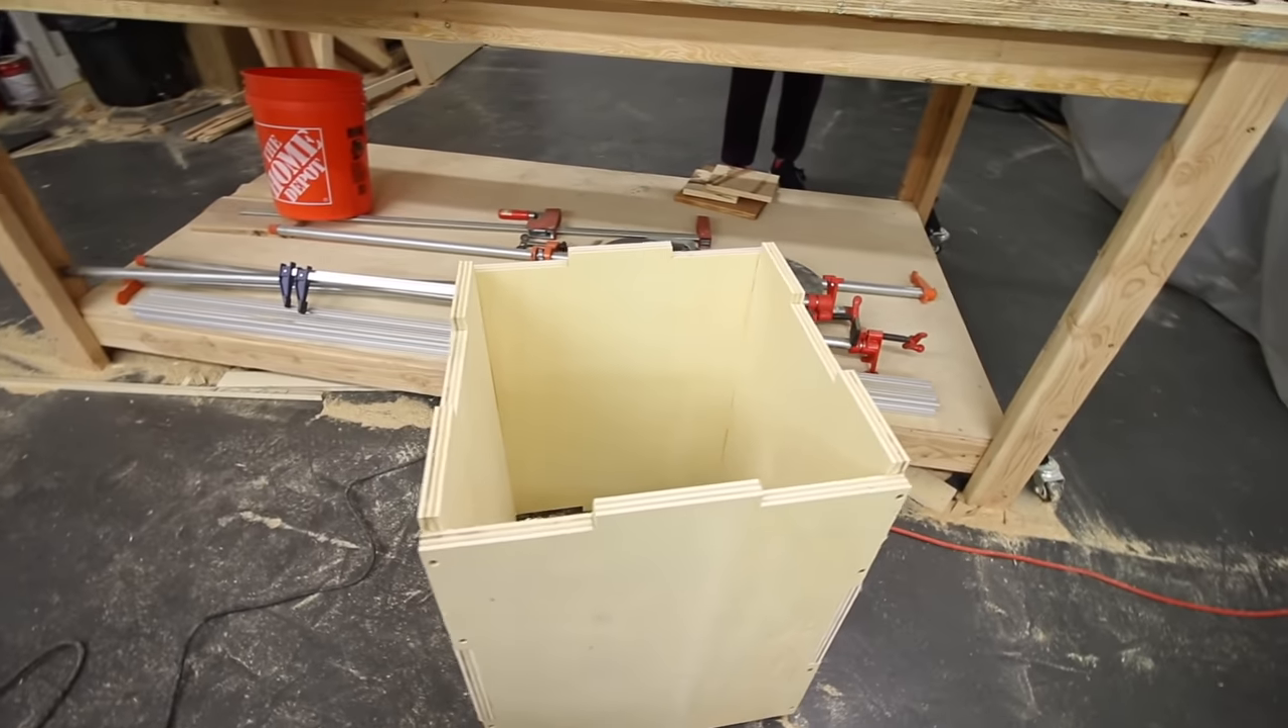So this is the the frame all assembled up.